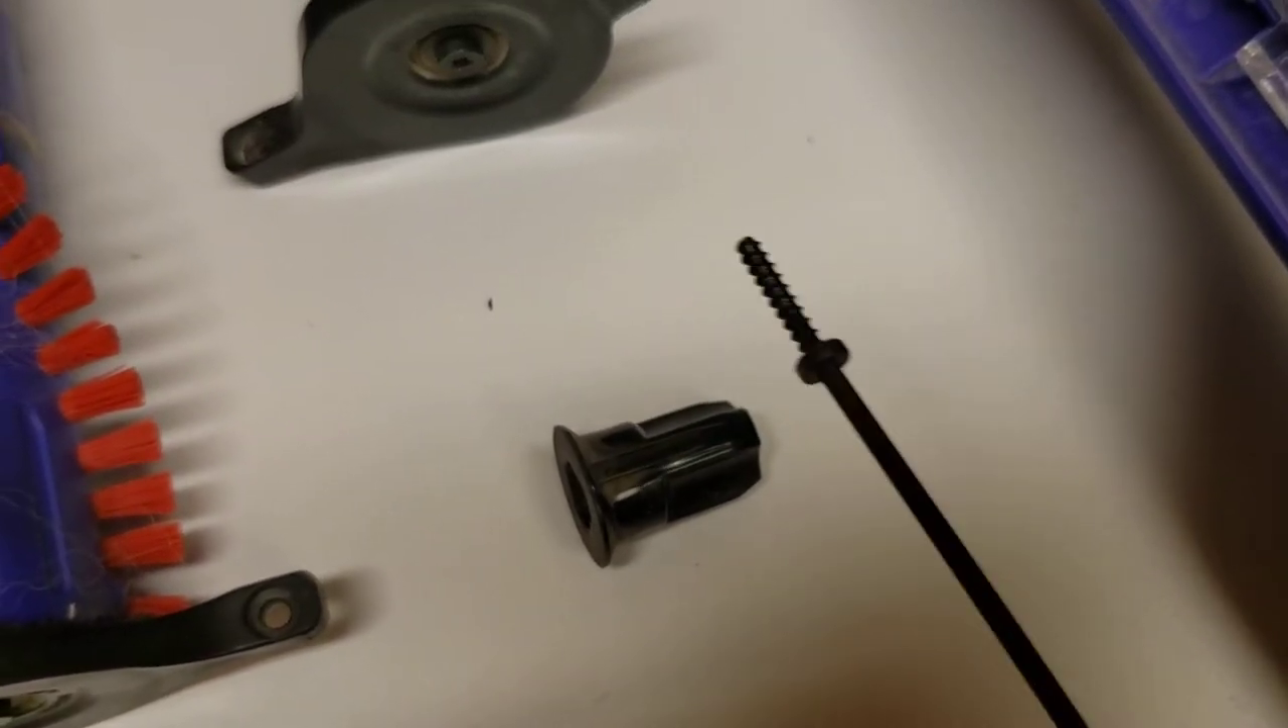So, here's the drive cog removed. Here's the small screw that goes inside of it.